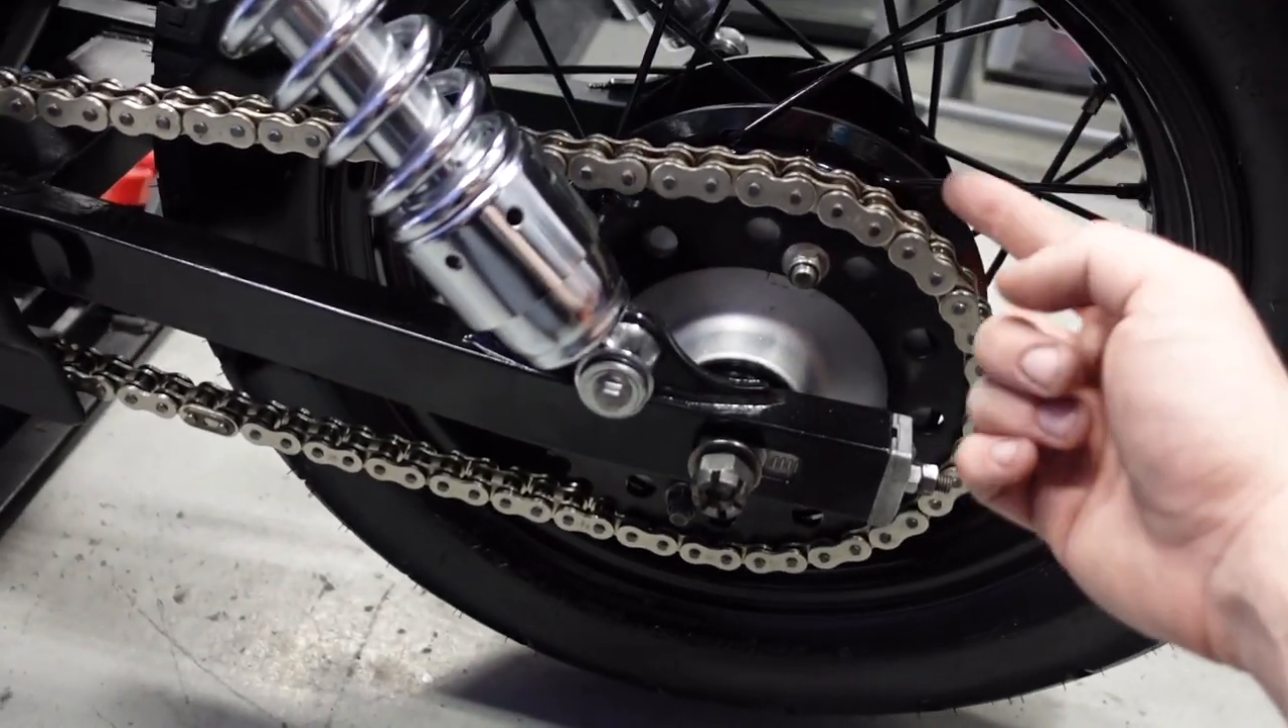All right I got the chain installed. Took a little while because I had to get this wheel forward a bit.